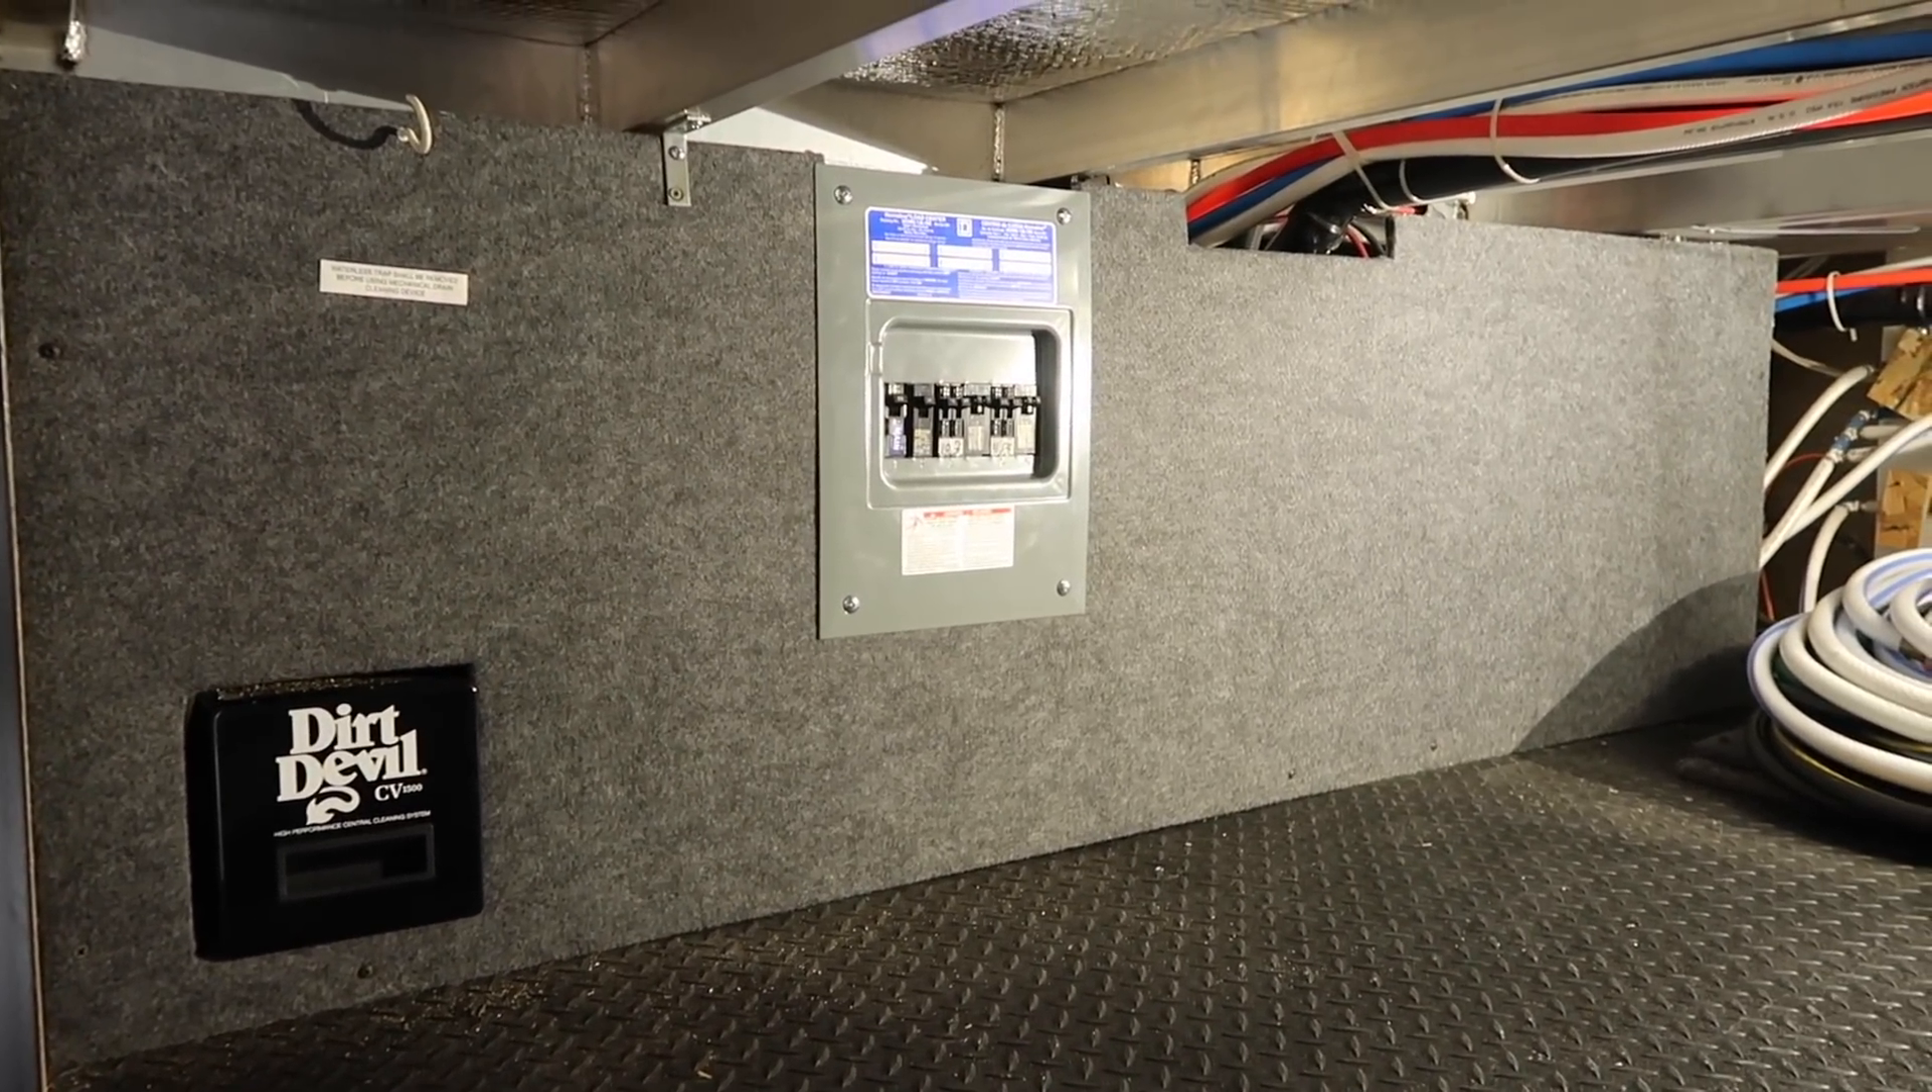Alright there is our finished sub panel on the back wall of the pass through Got the cover on there And the whole wall braced in place.